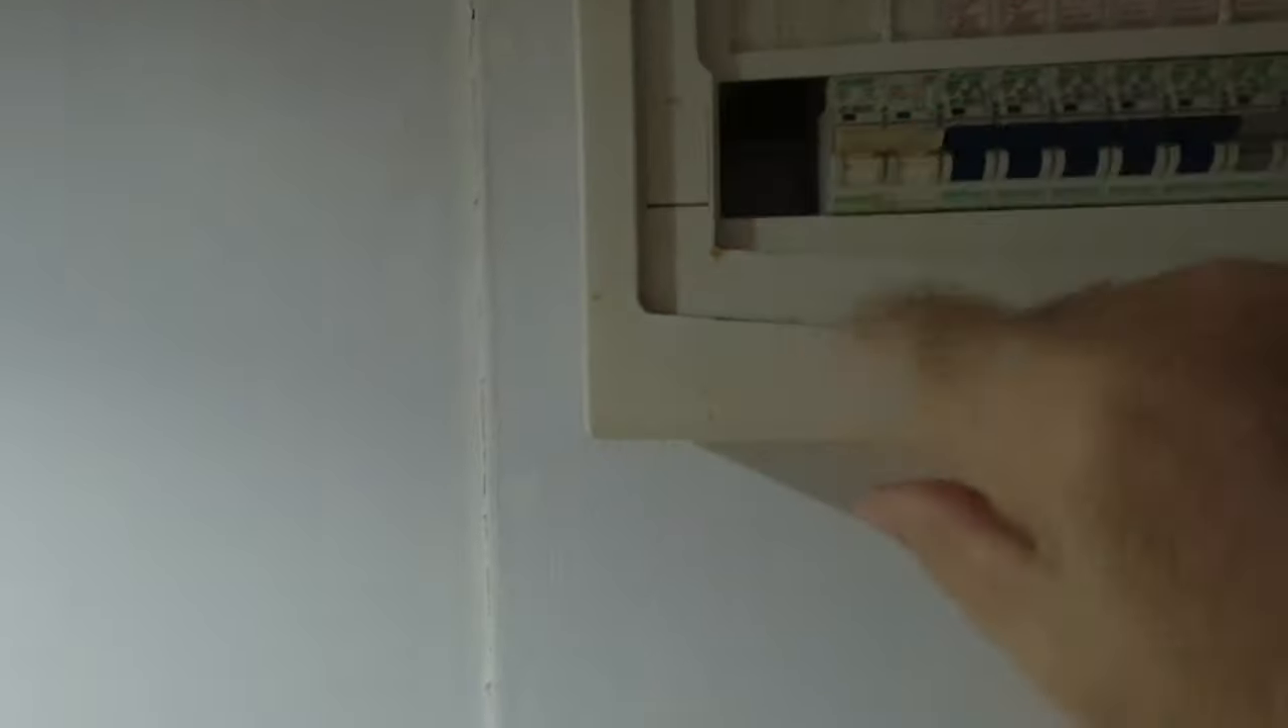As you see there's a little gap there there should be filler plates in there so you can't stick your fingers in there.